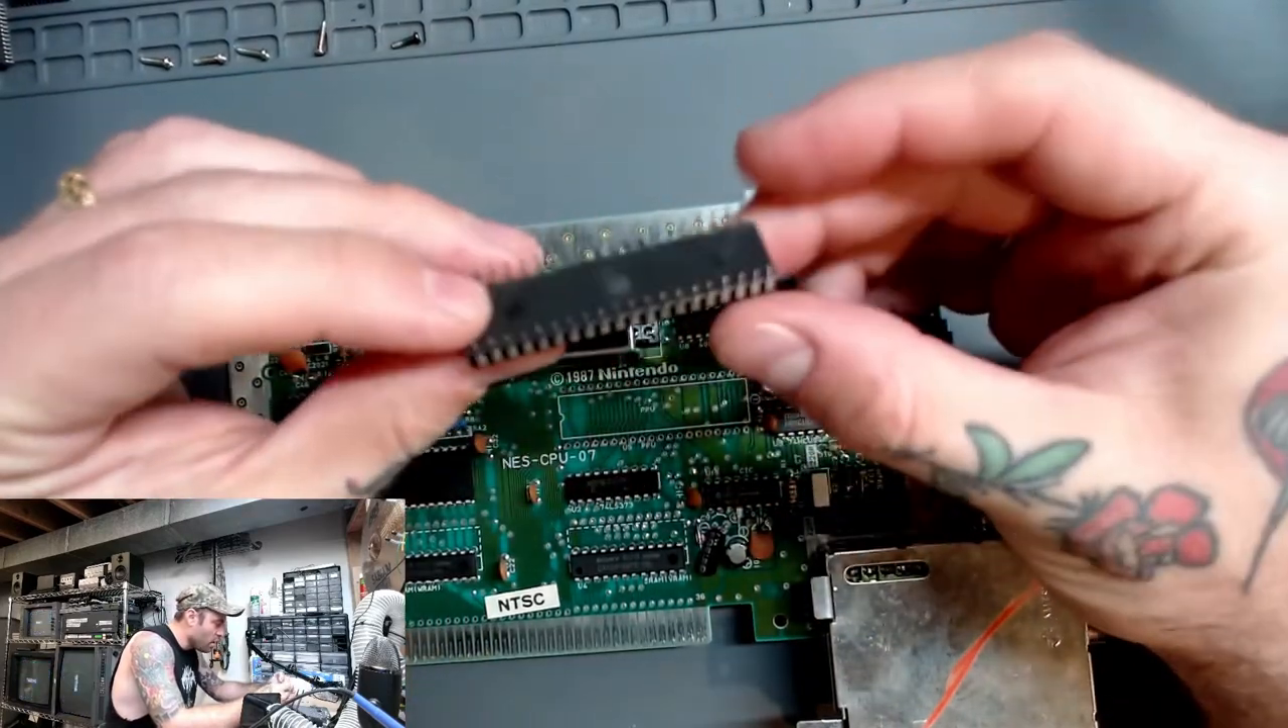We have a nice clean extraction of our NES PPU unit.